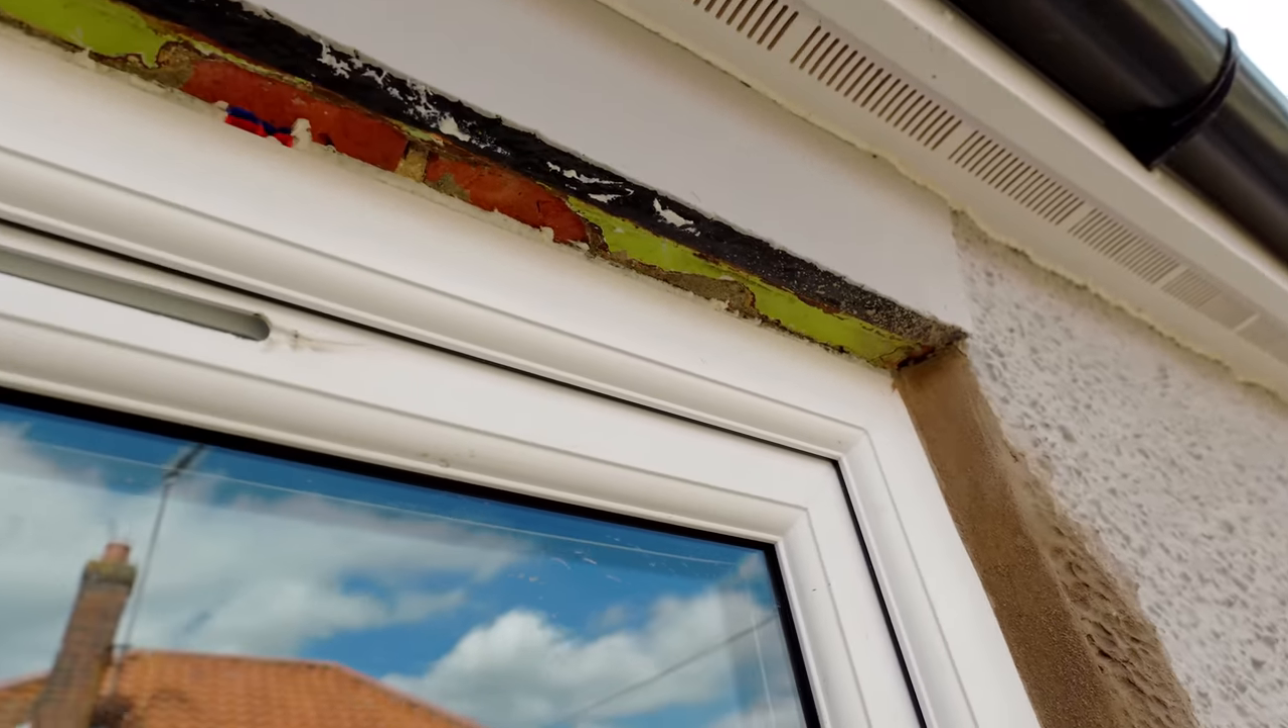This is too big a gap to fill with silicone.